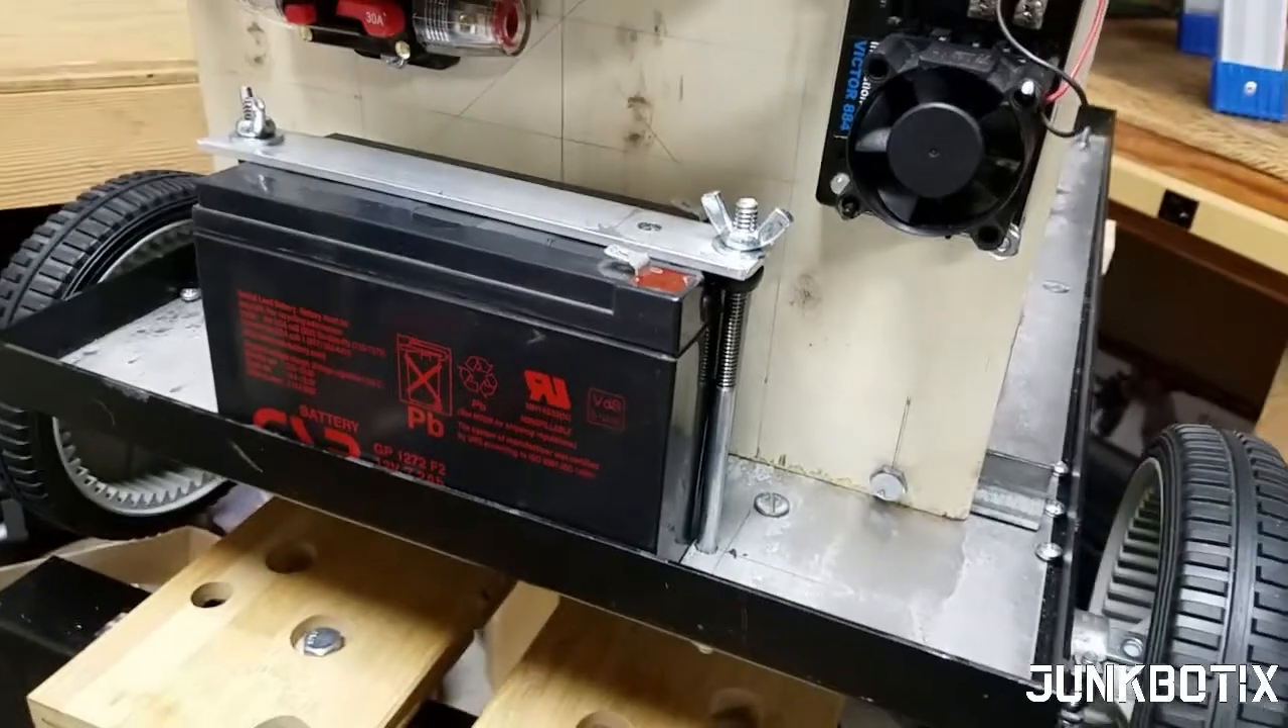Um, we've got the chassis, we've got the, uh, battery mounted, uh, with, uh, with a custom hold down strap there.